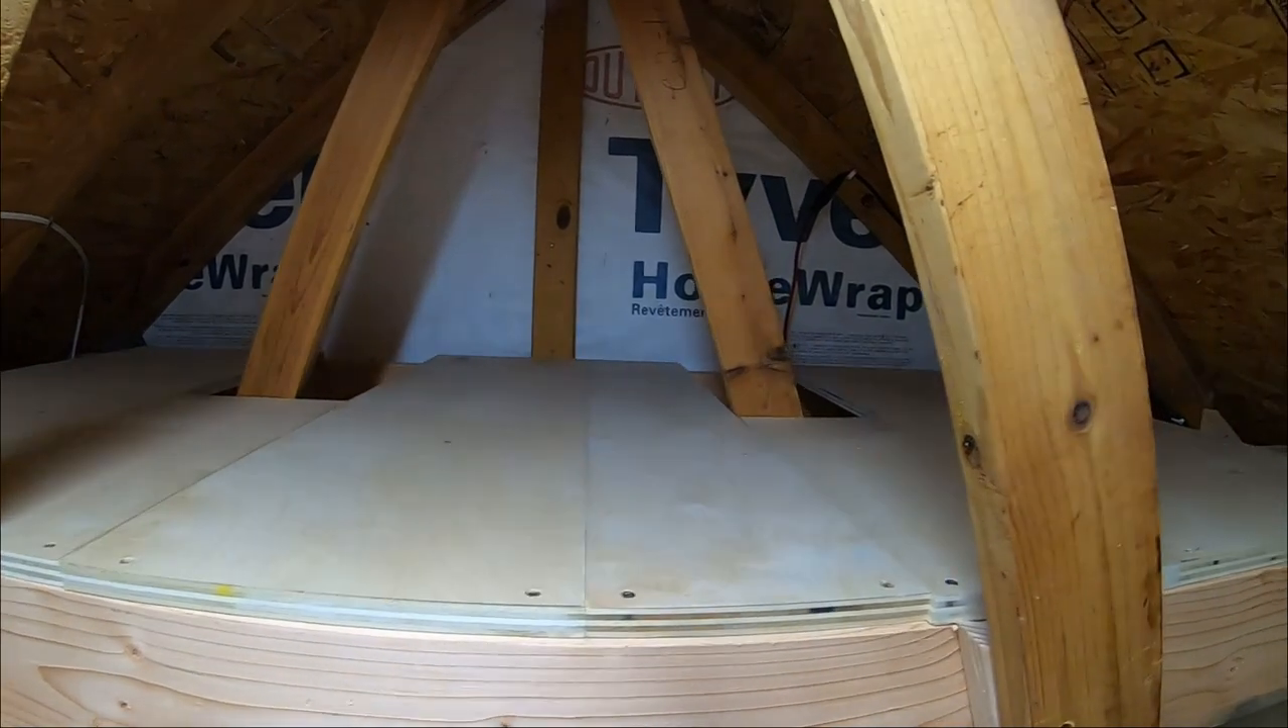Okay, you got that part complete. I put that 2x6 on the front and then added in a couple of 2x4s and these leftover birch plywood pieces to create this shelf.